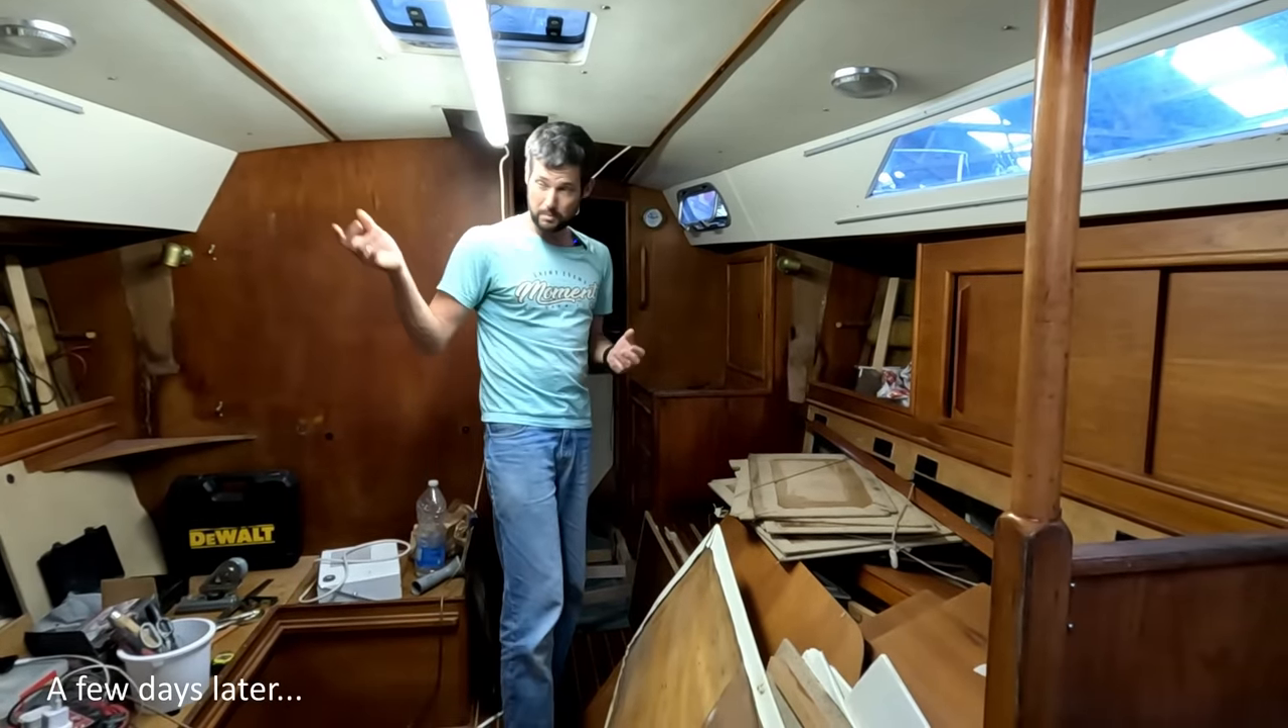We're a complete mess because we've got loads of panels off.